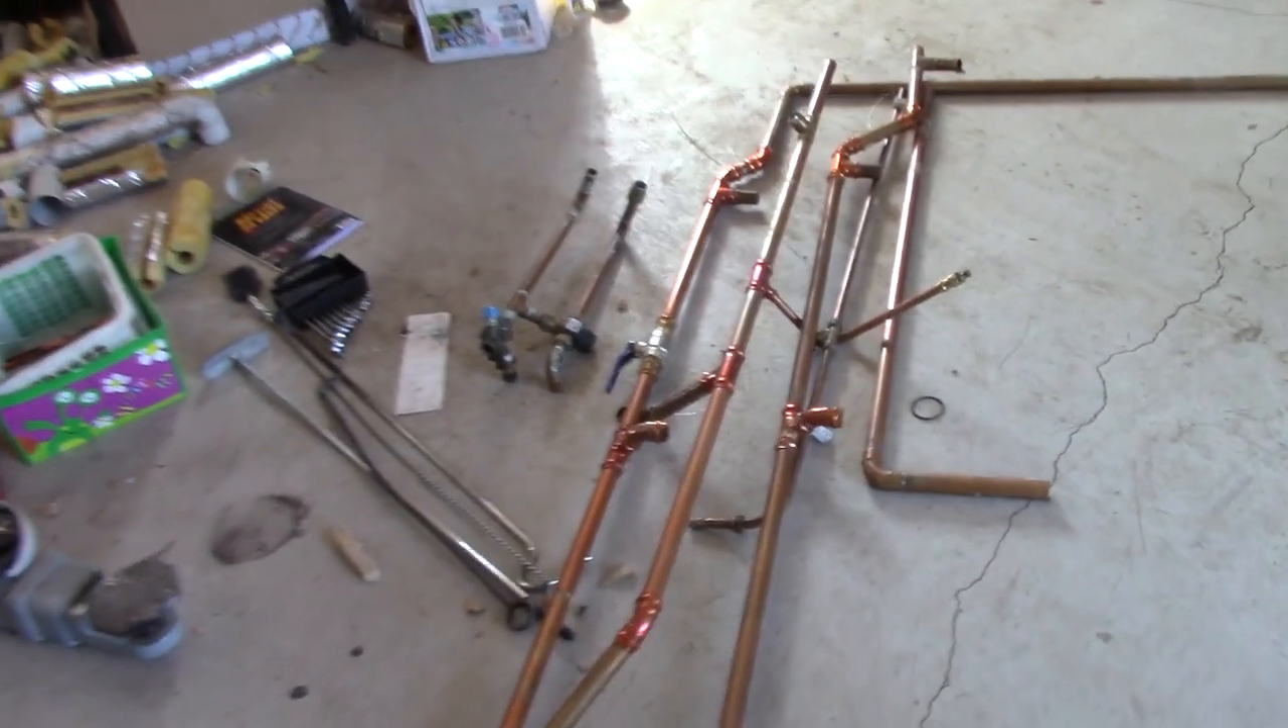As you can see here on the floor I have stripped some of the pipes out already.